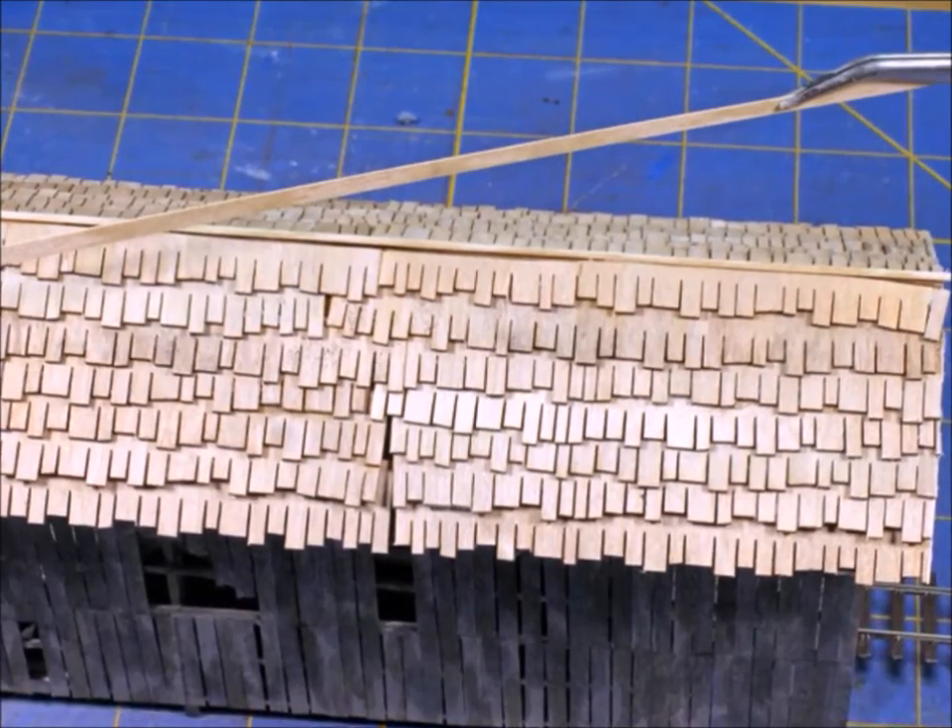You'll see that some of those roof bits are kind of still crooked.